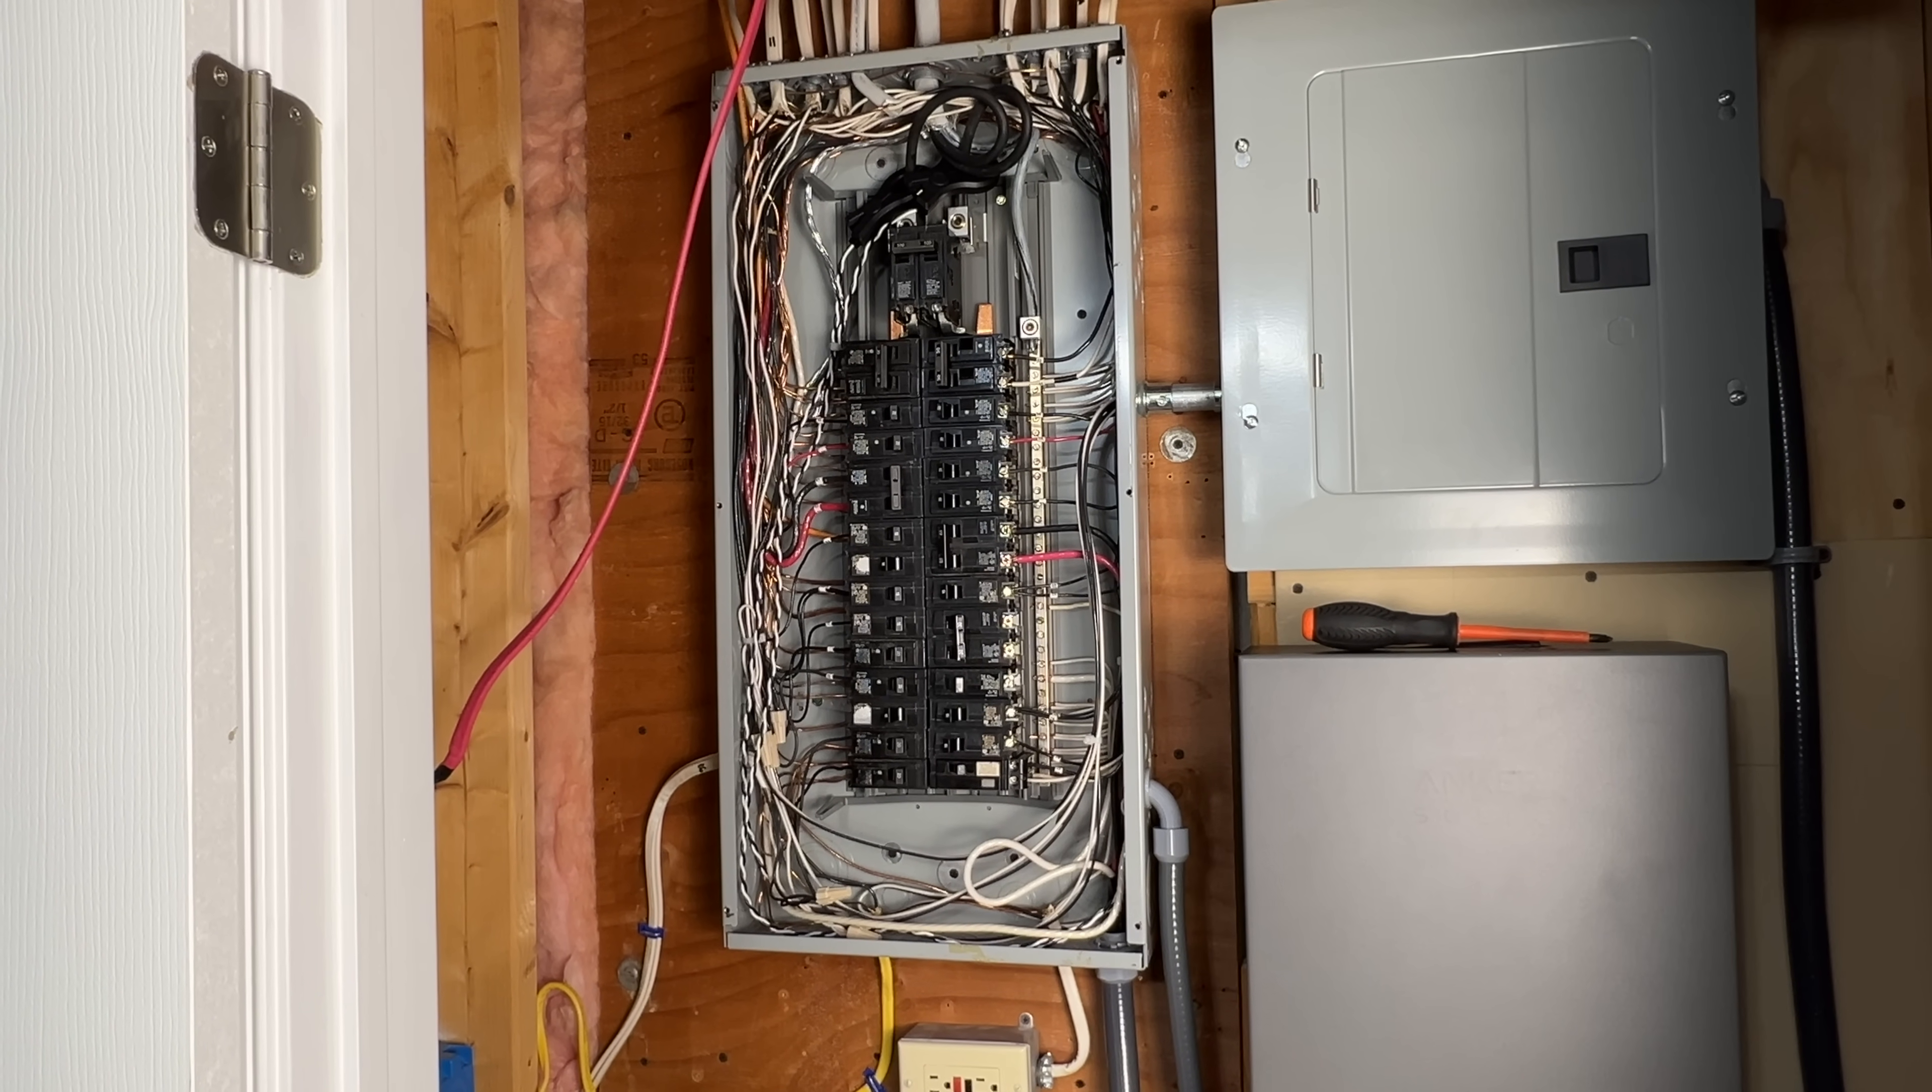With the cover removed, I'm going to check for power.